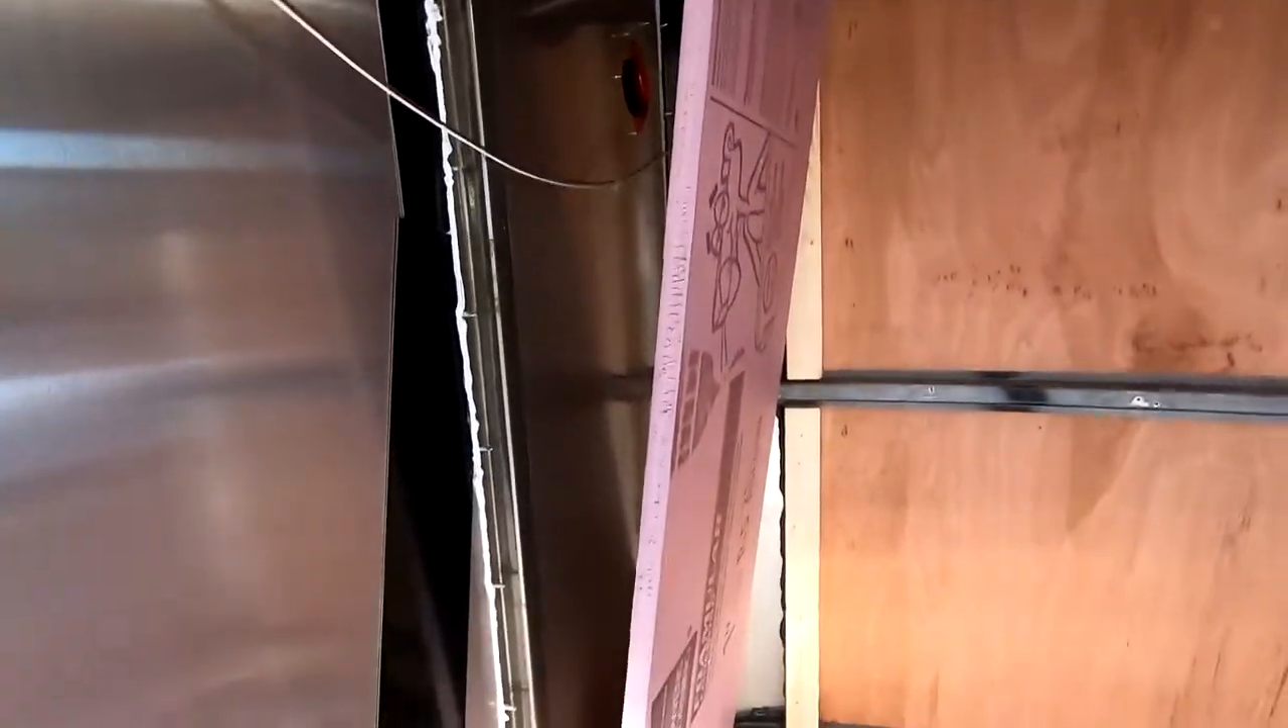You can see I'm sort of in the middle of inserting the foam on this side.